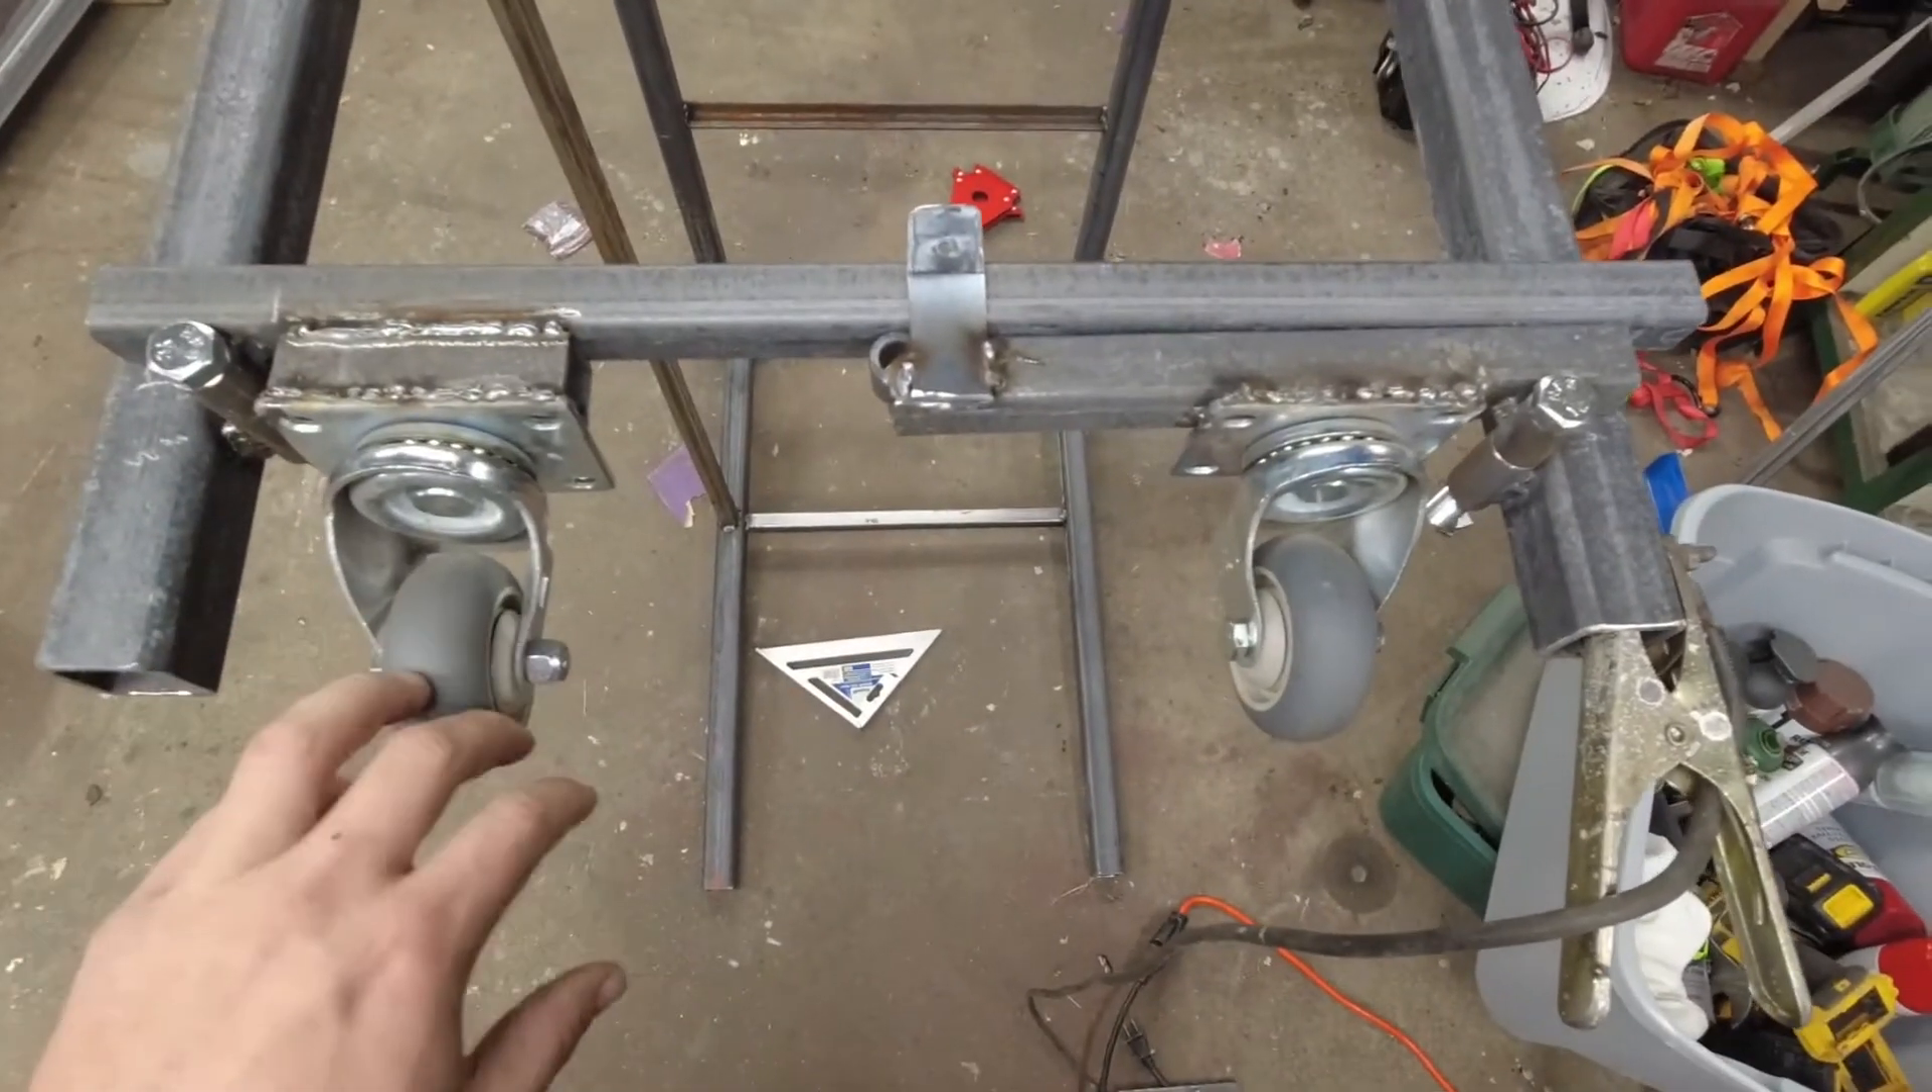All right, so that's the wheel assembly basically built.